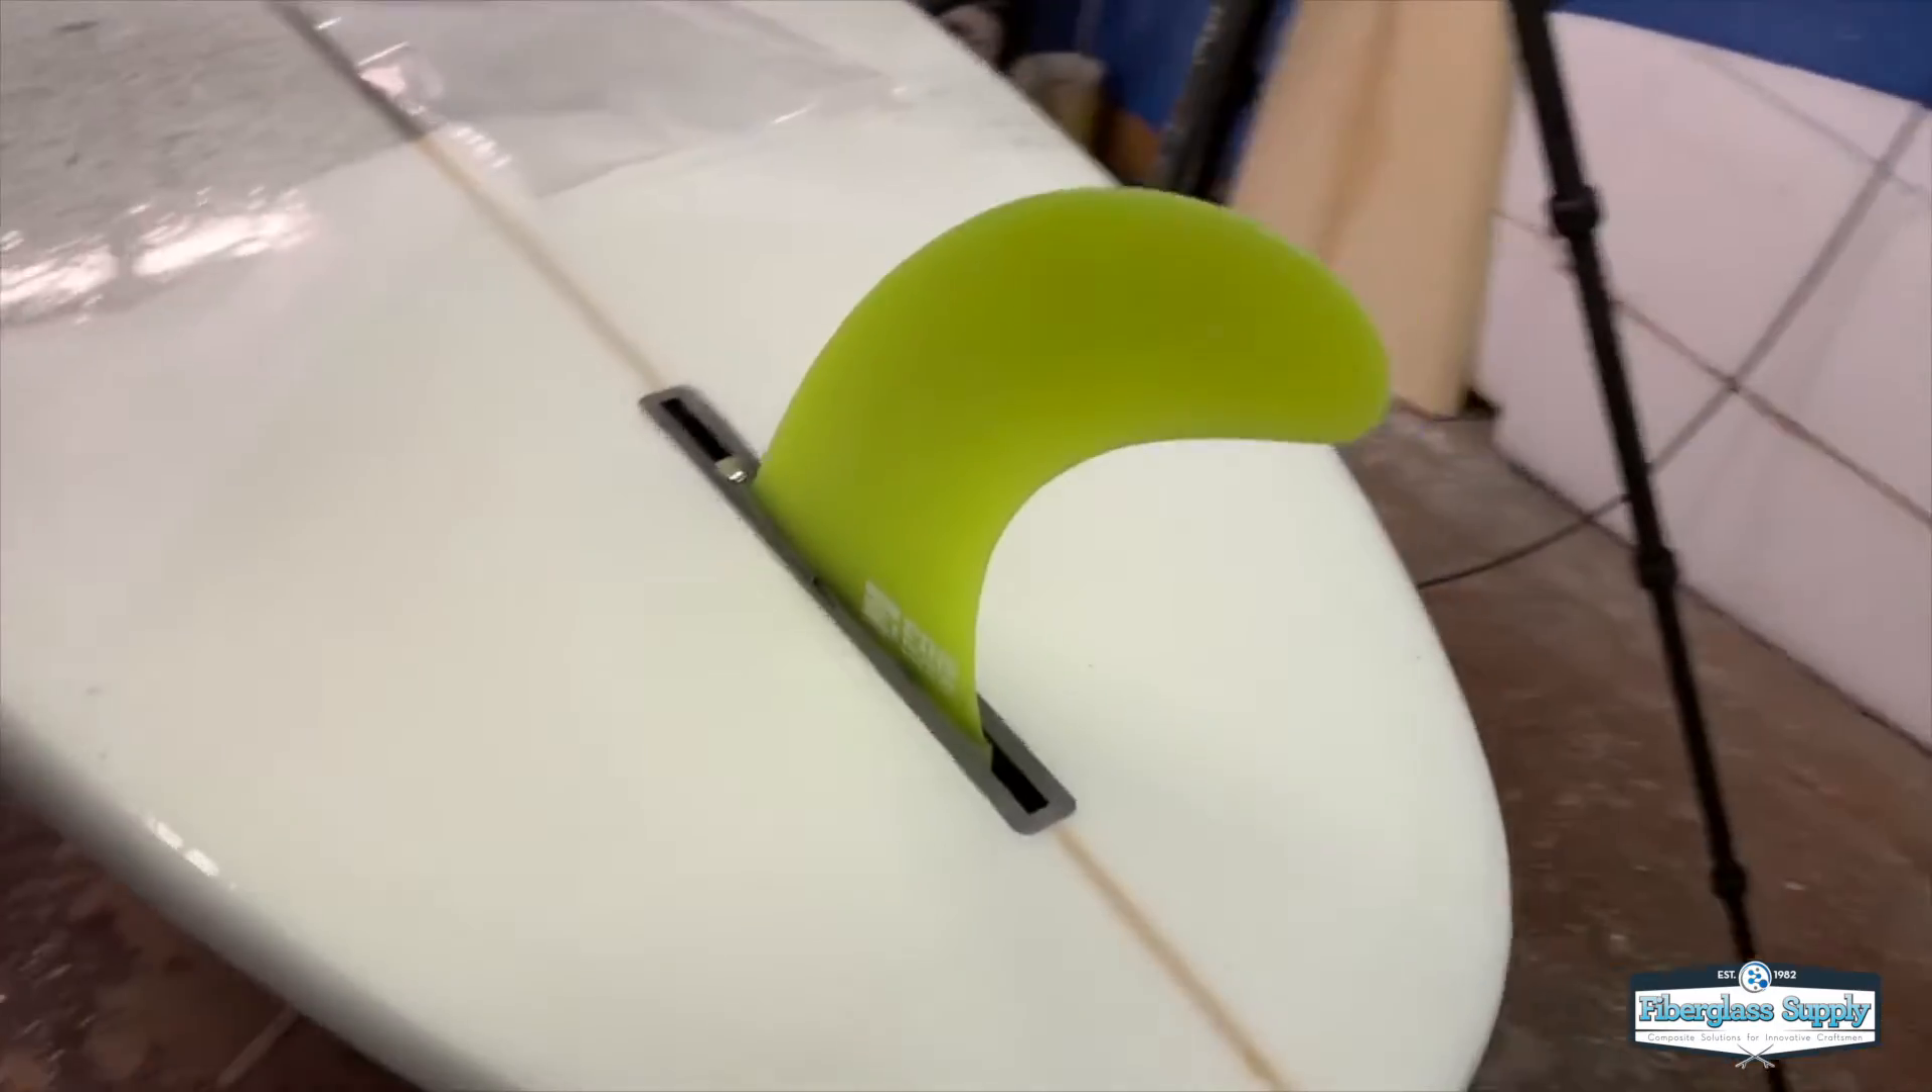We've got this fin in the board we know it fits good.